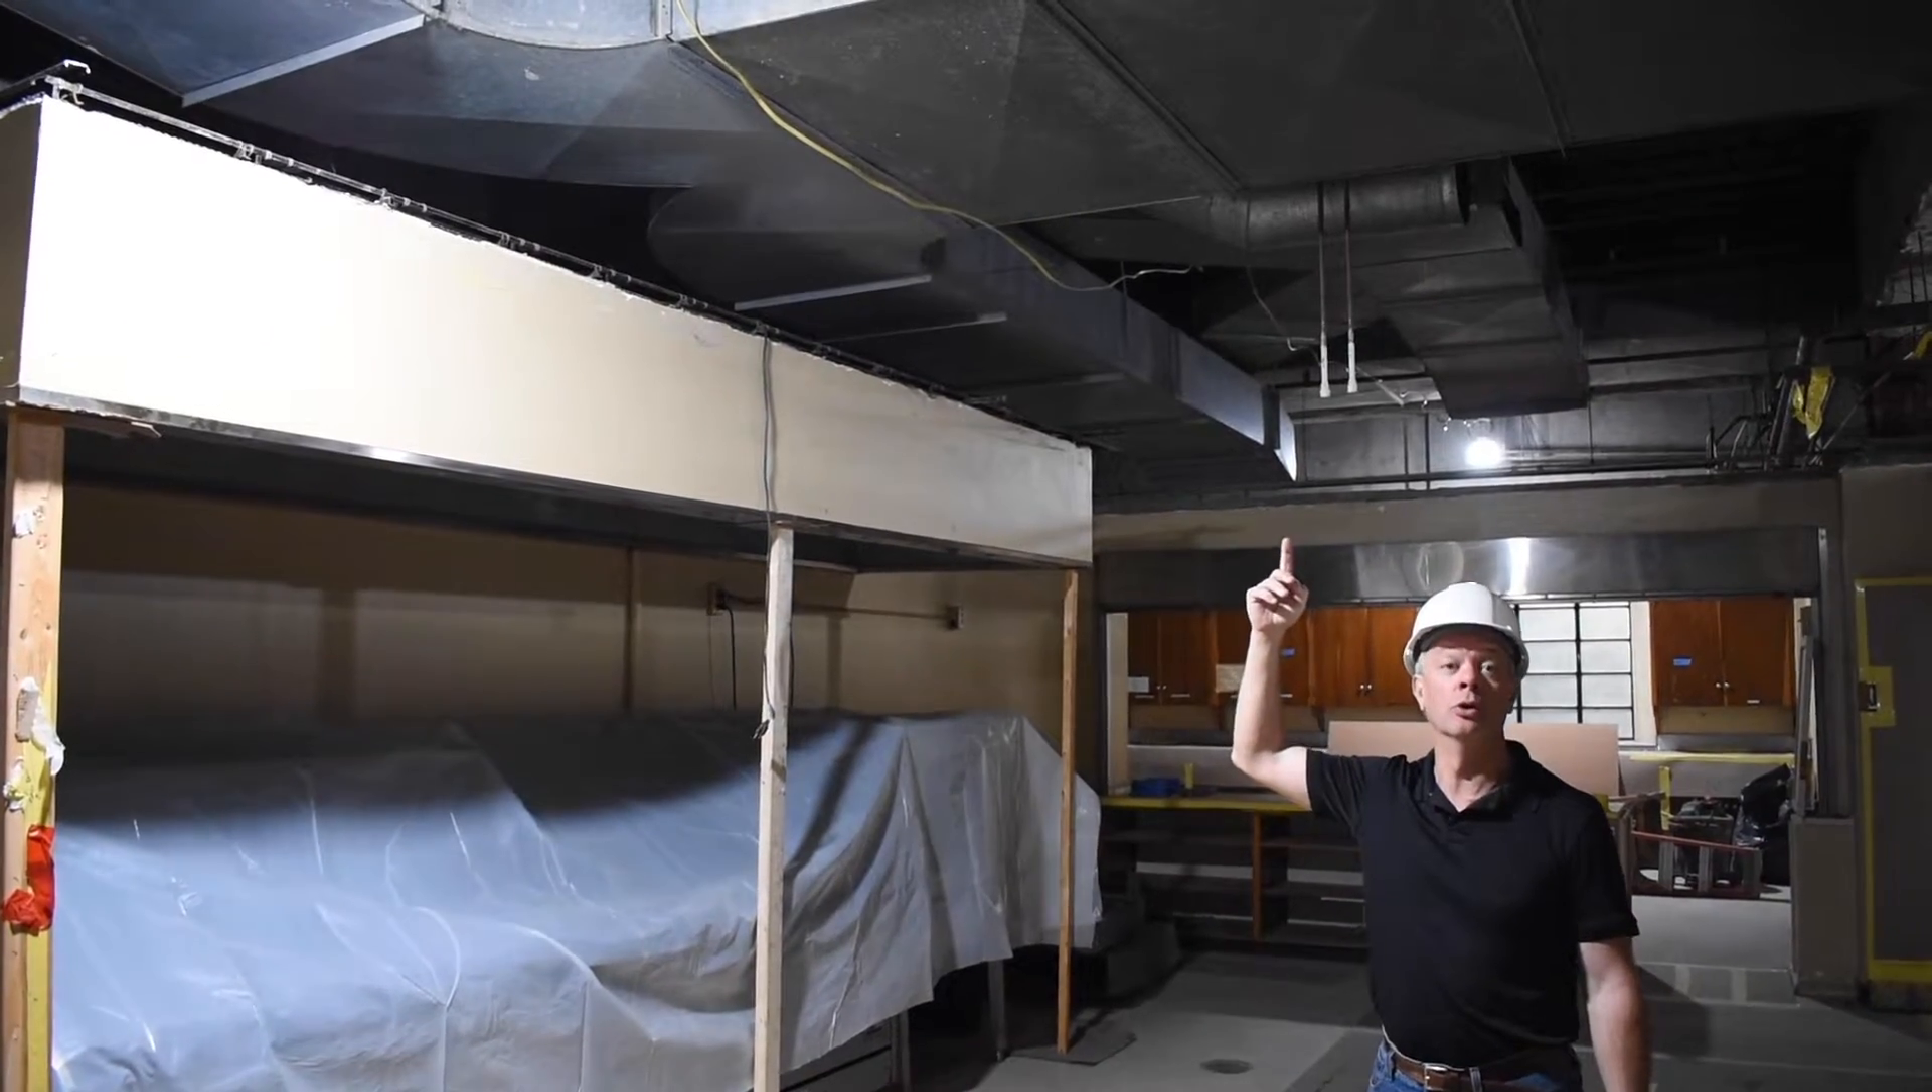I'm standing in the Fellowship Hall kitchen where, as you can see, we've removed the ceilings and are in the process of removing the ductwork above it.